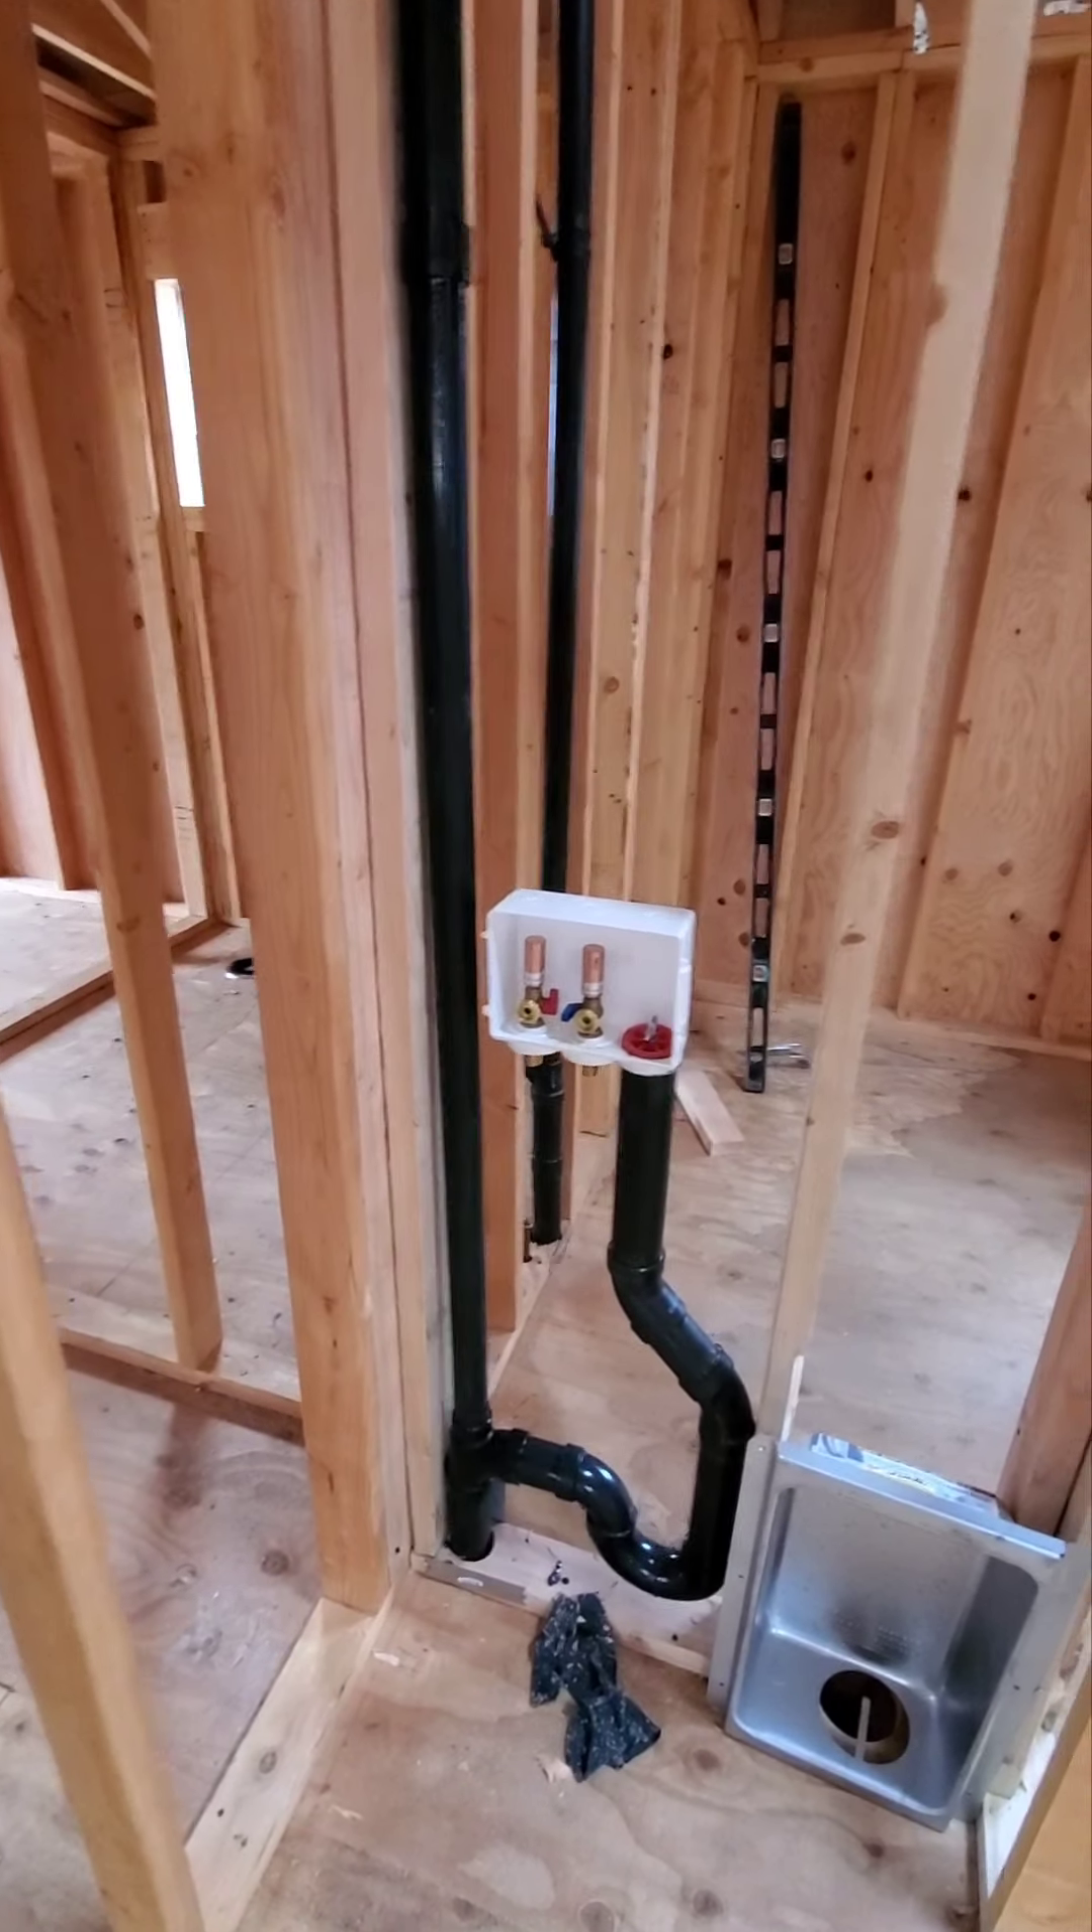We don't have the water connected yet.